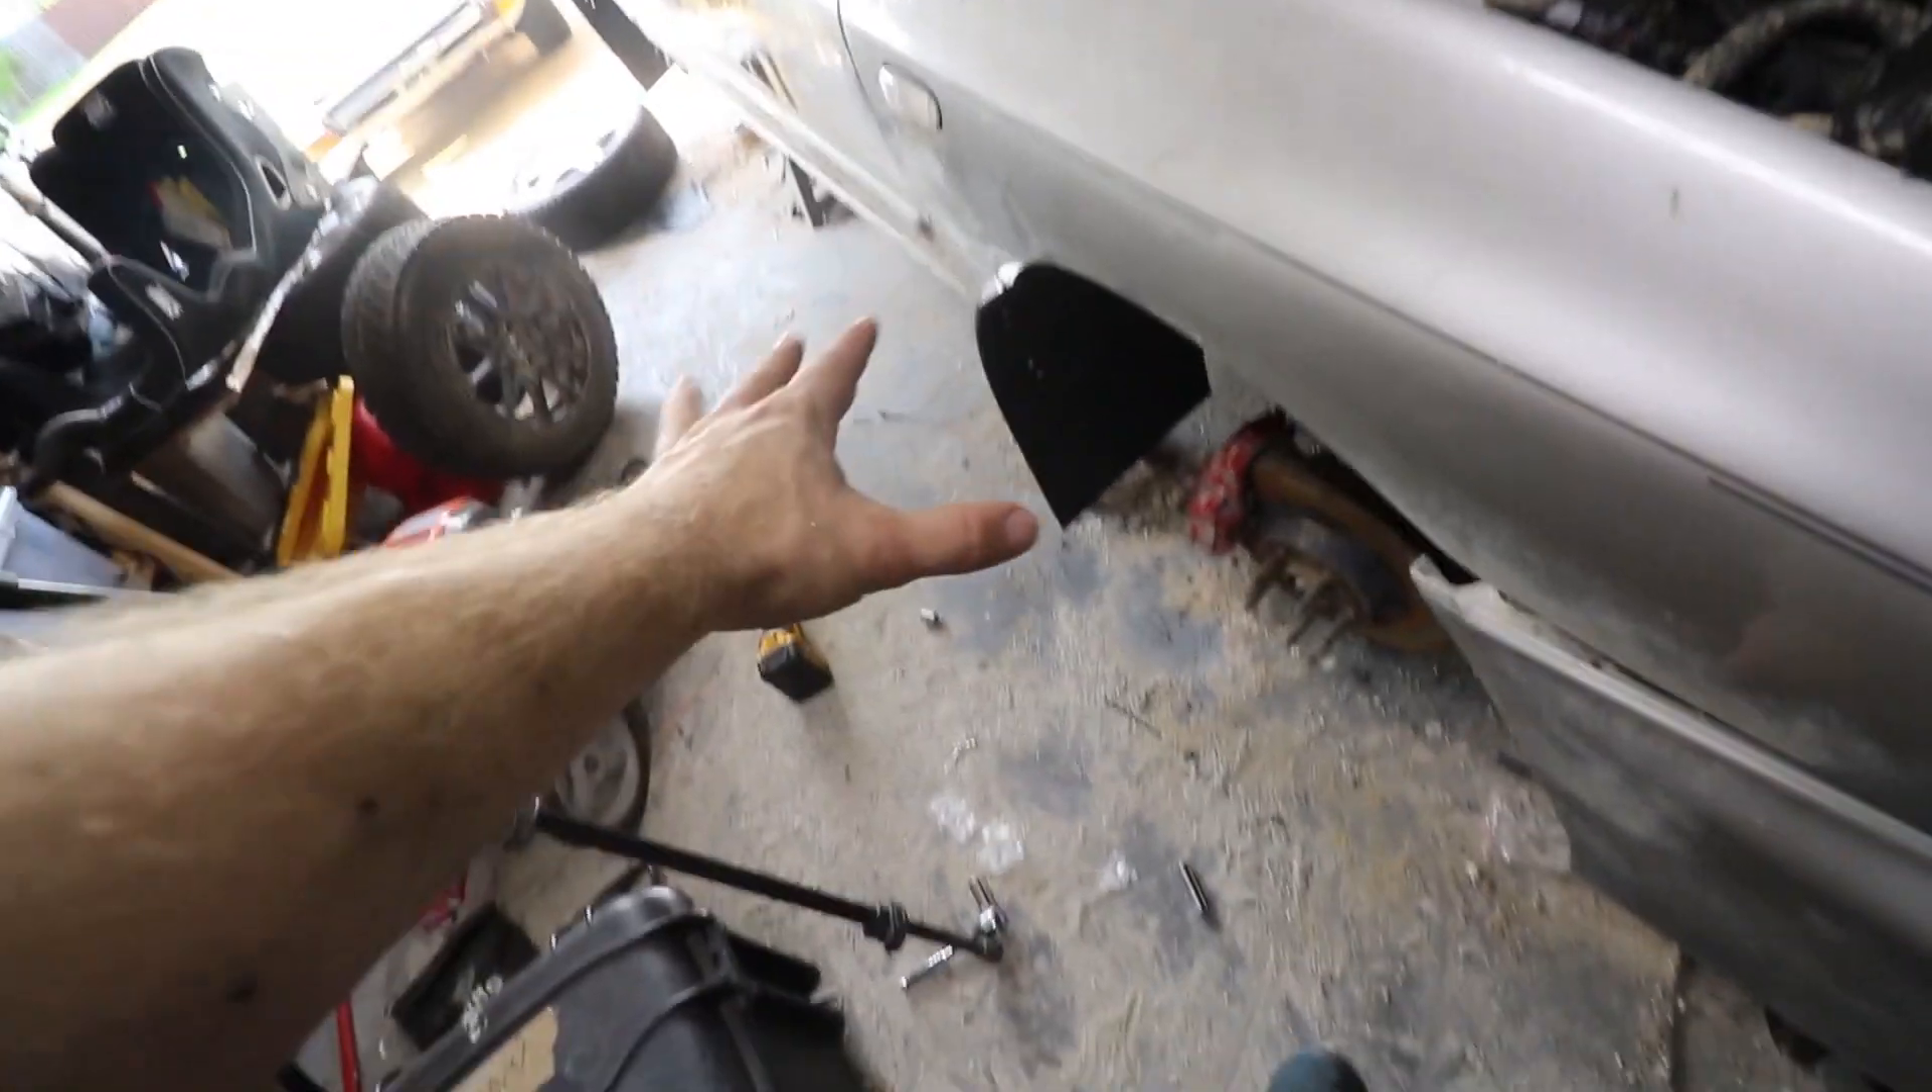Finally the last mud flap is on.